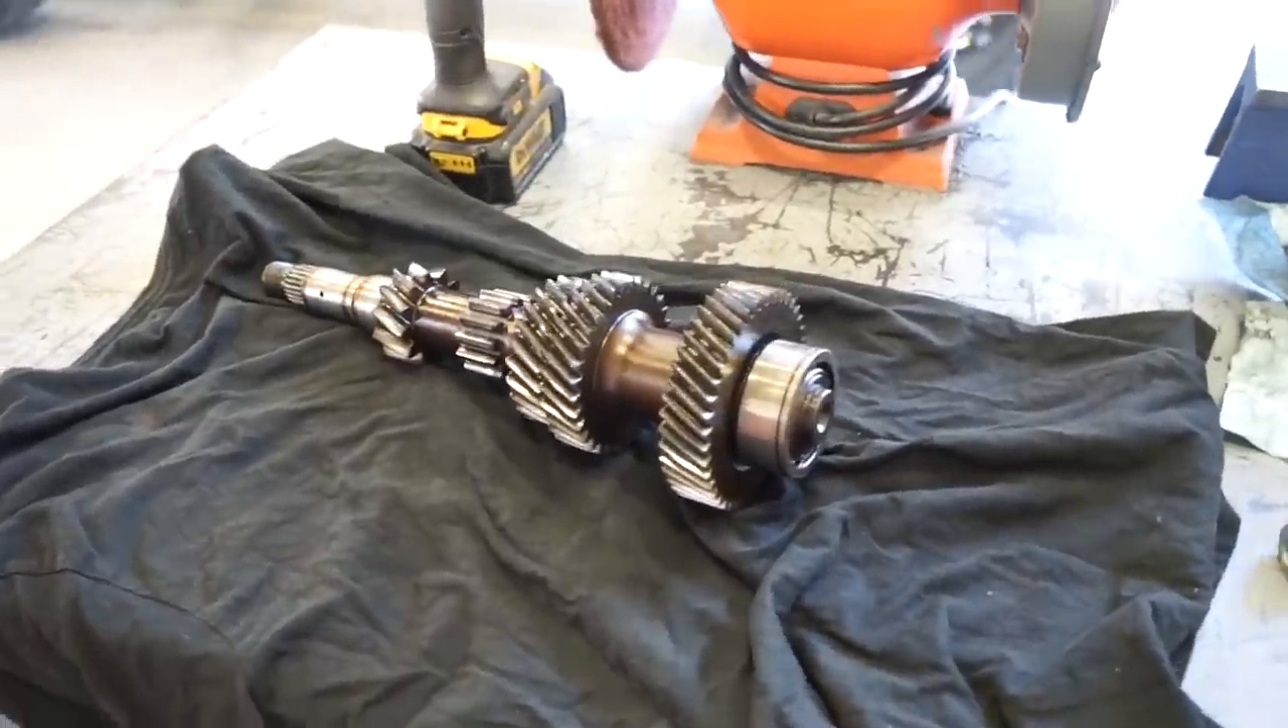The last bearing we need to remove is the bearing on the end of this shaft here.